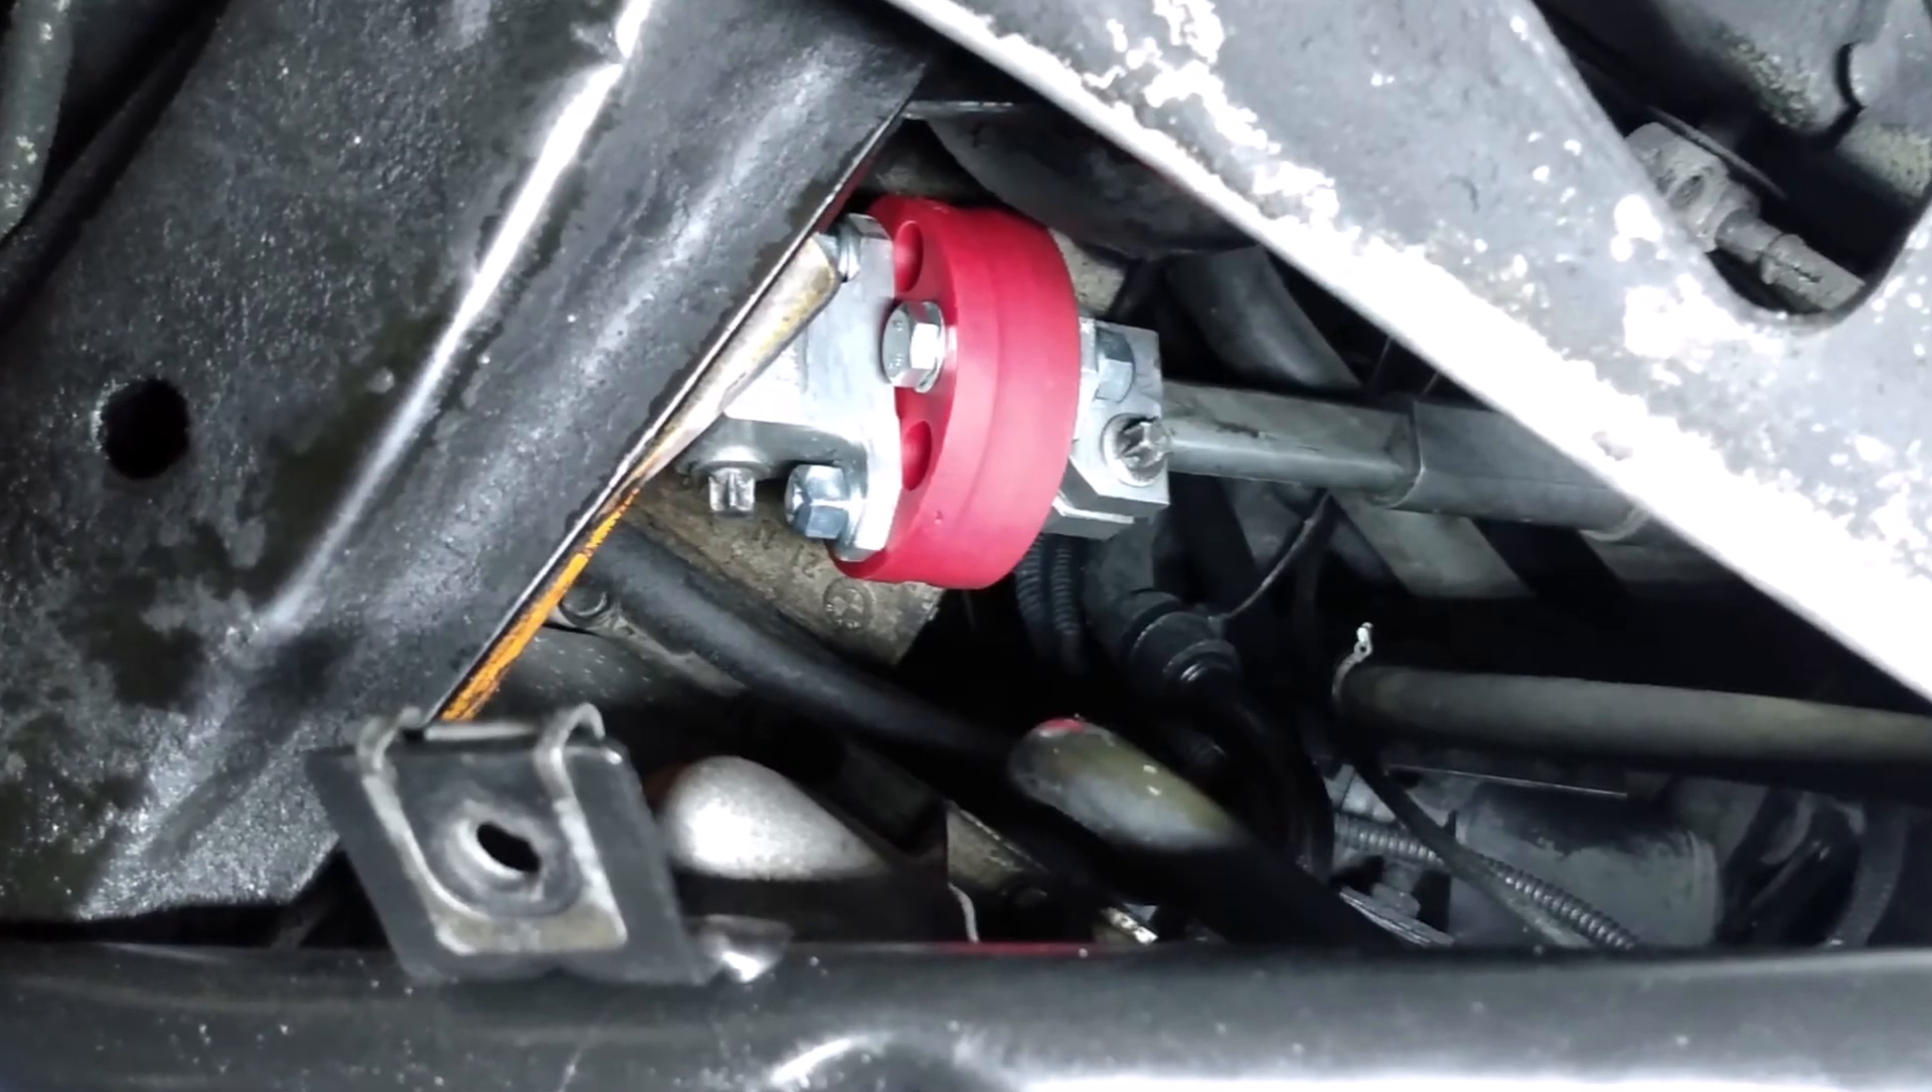Last but not least, here's a shot of the coupler installed.